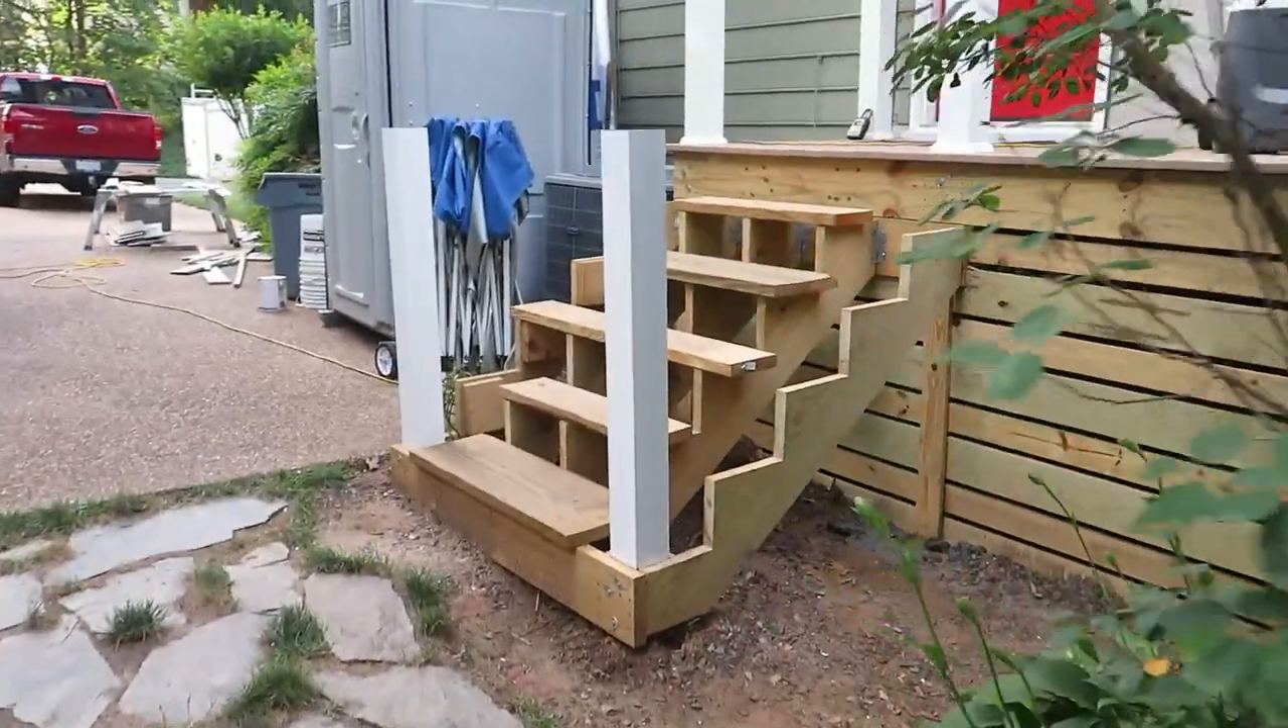Got all of the posts sleeve skirts and caps on with the exception of these two right here and we've been waiting on a router bit which I'll probably film a little bit.